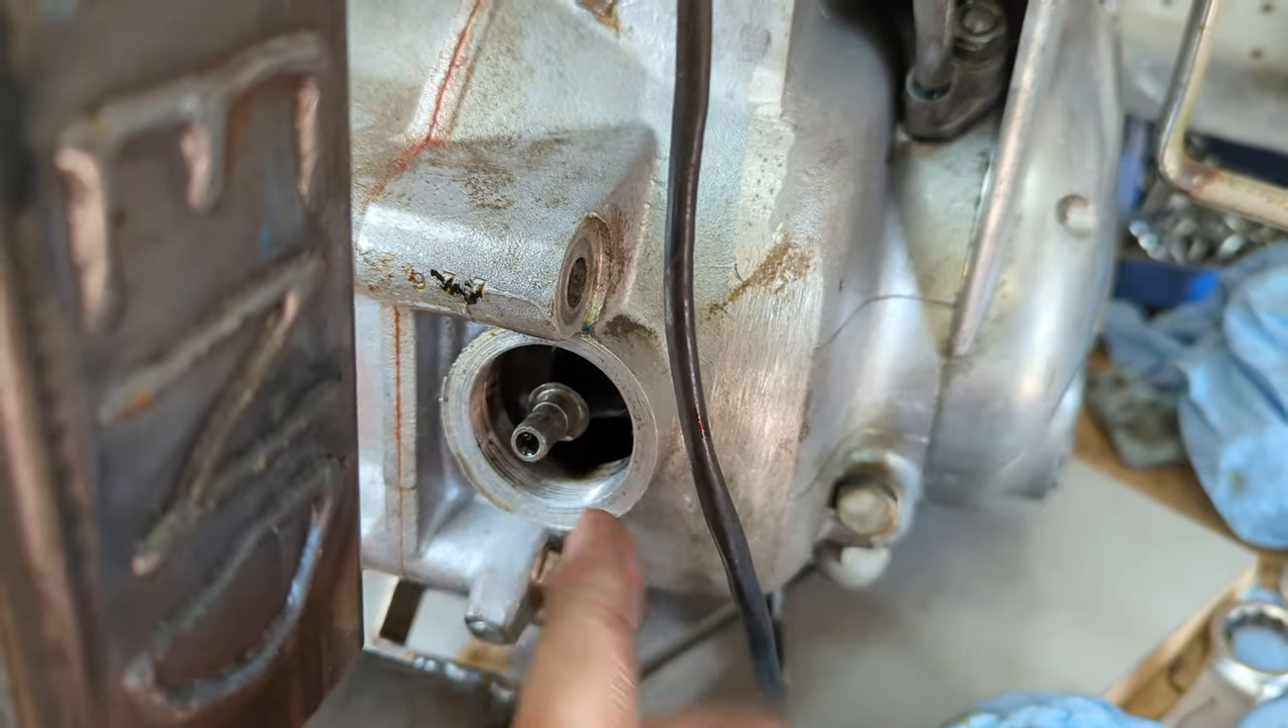I also cleaned out the drain but I'm not going to put the cover on yet.